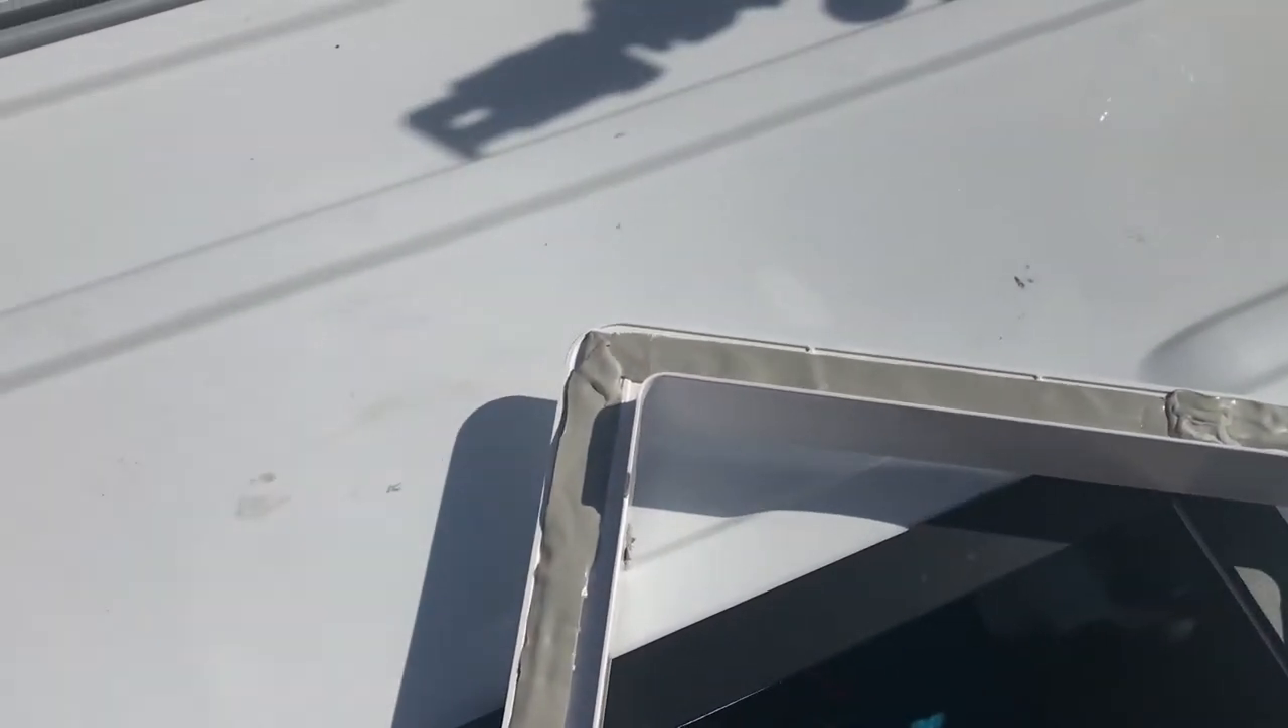There's the butyl tape lined around the outside.